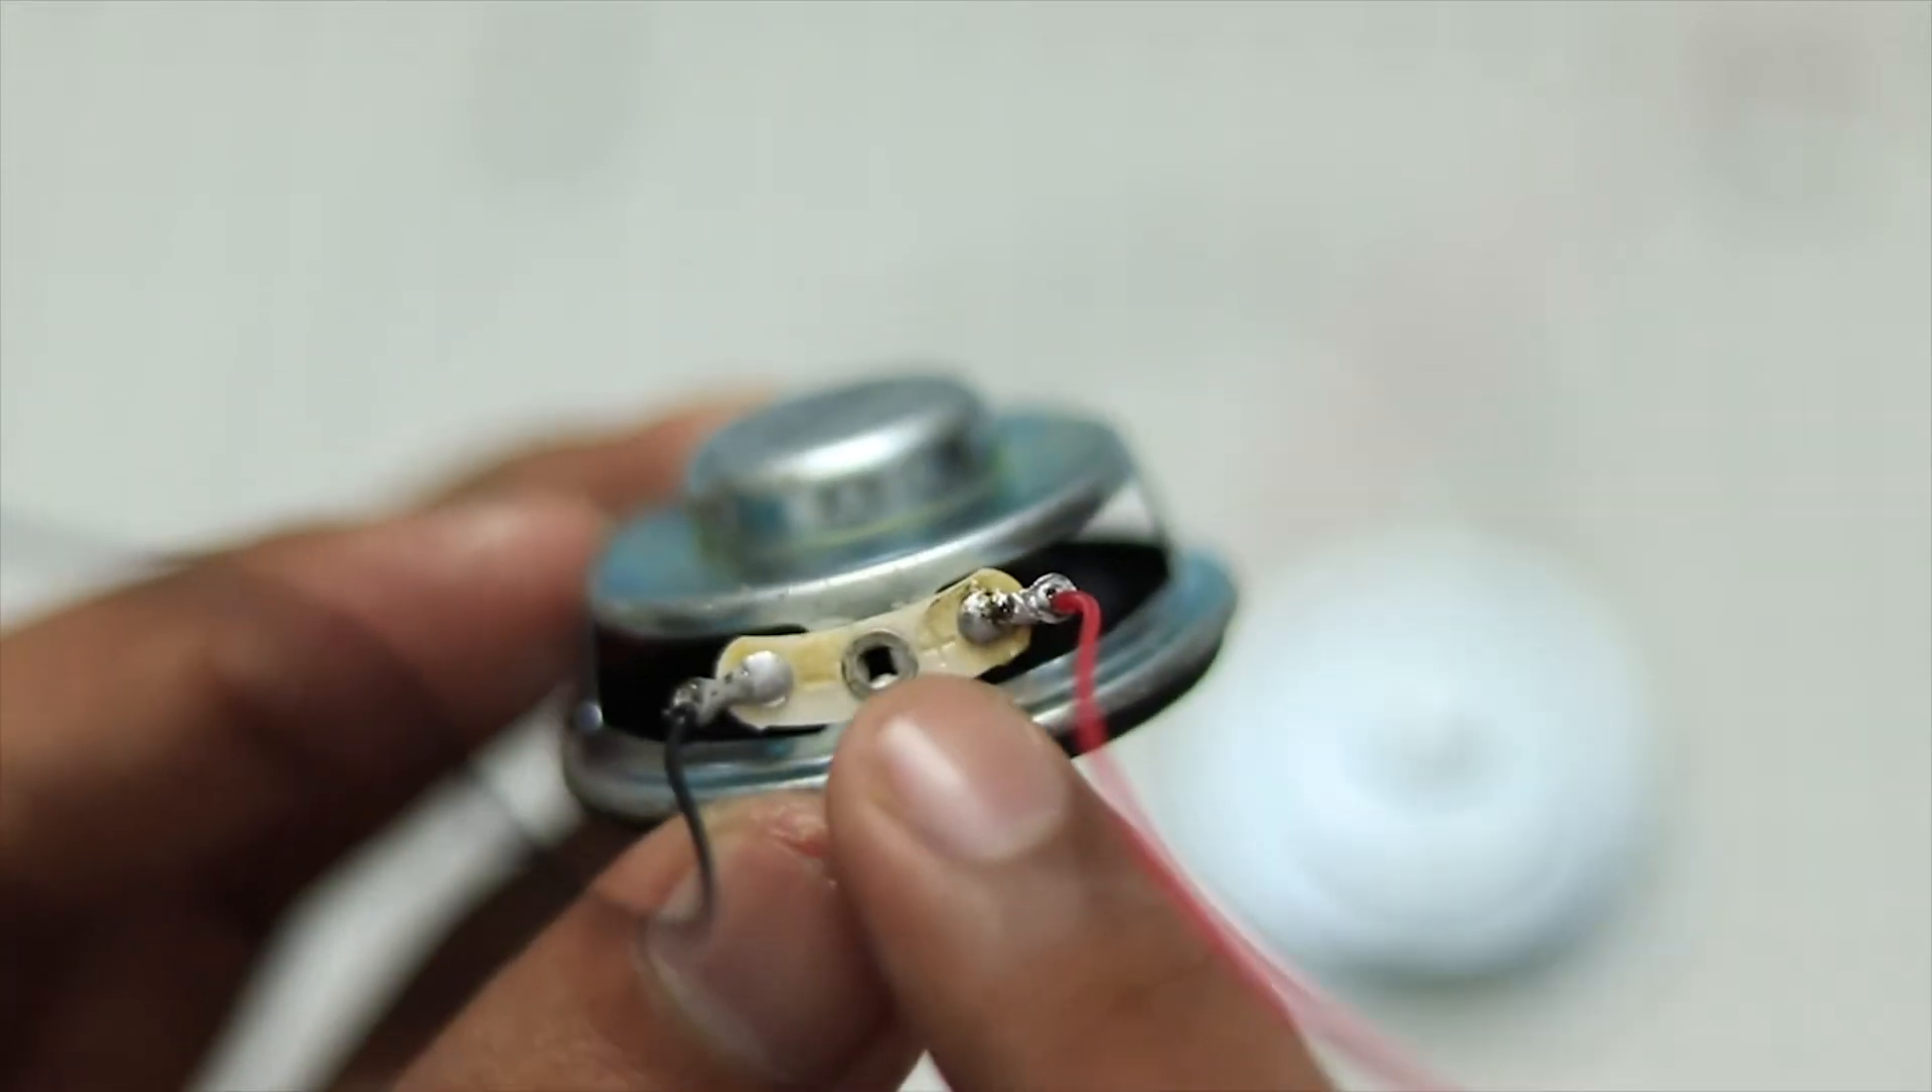So as you can see that I have soldered all the wires.